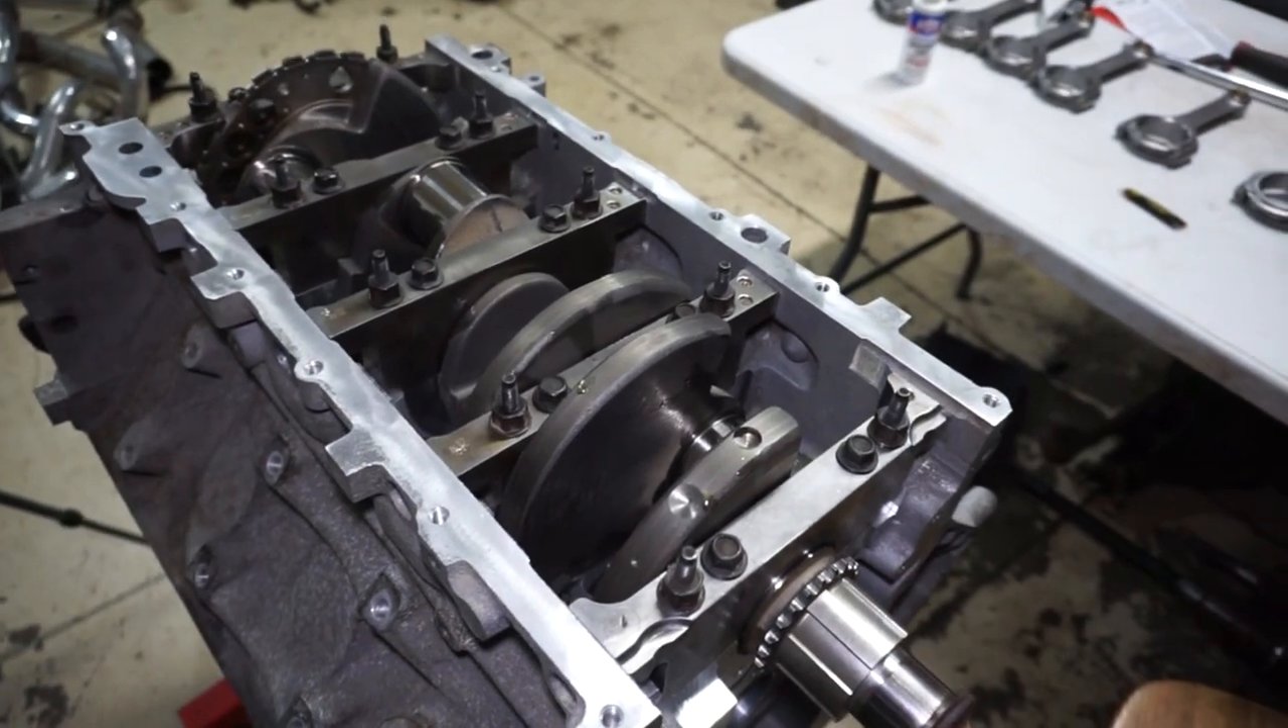All right, so I got the crank in.